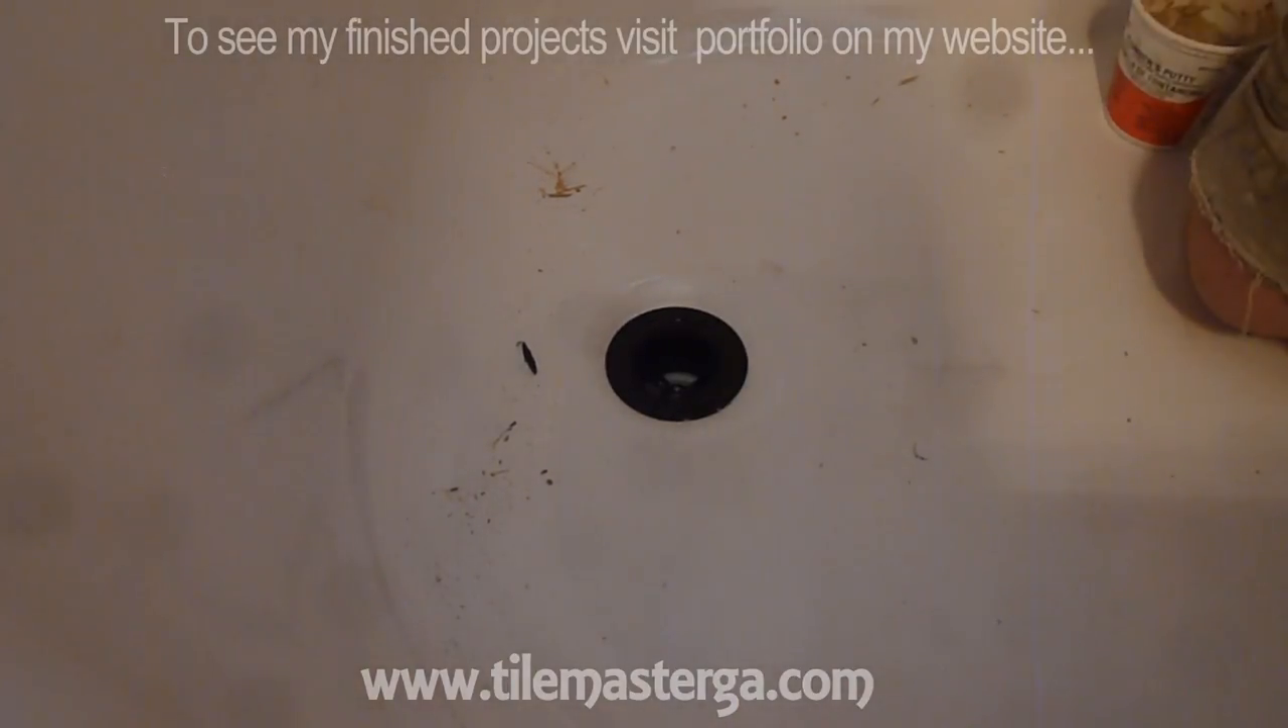The drain is in place.